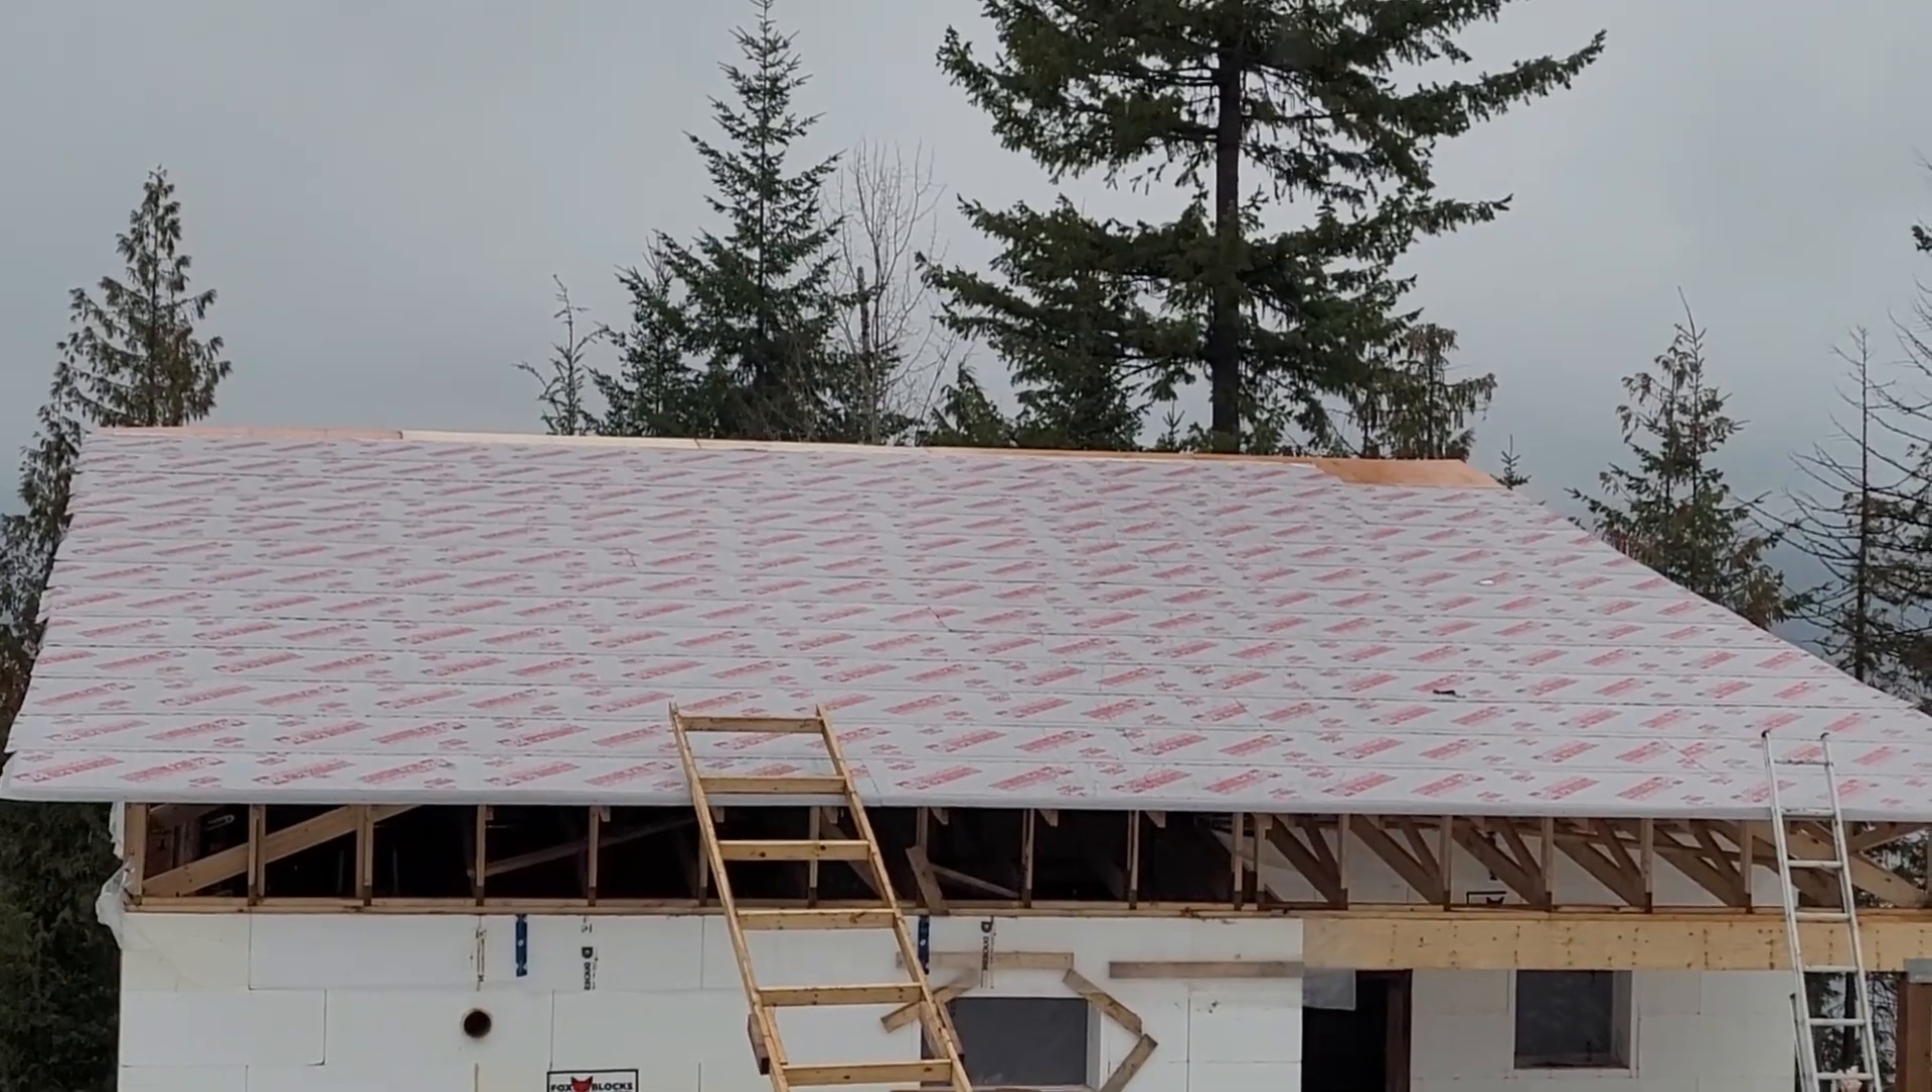We got a whole day without rain and we finished all the plywood and the waterproofing except for that little part at the top because we ran out of waterproofing.